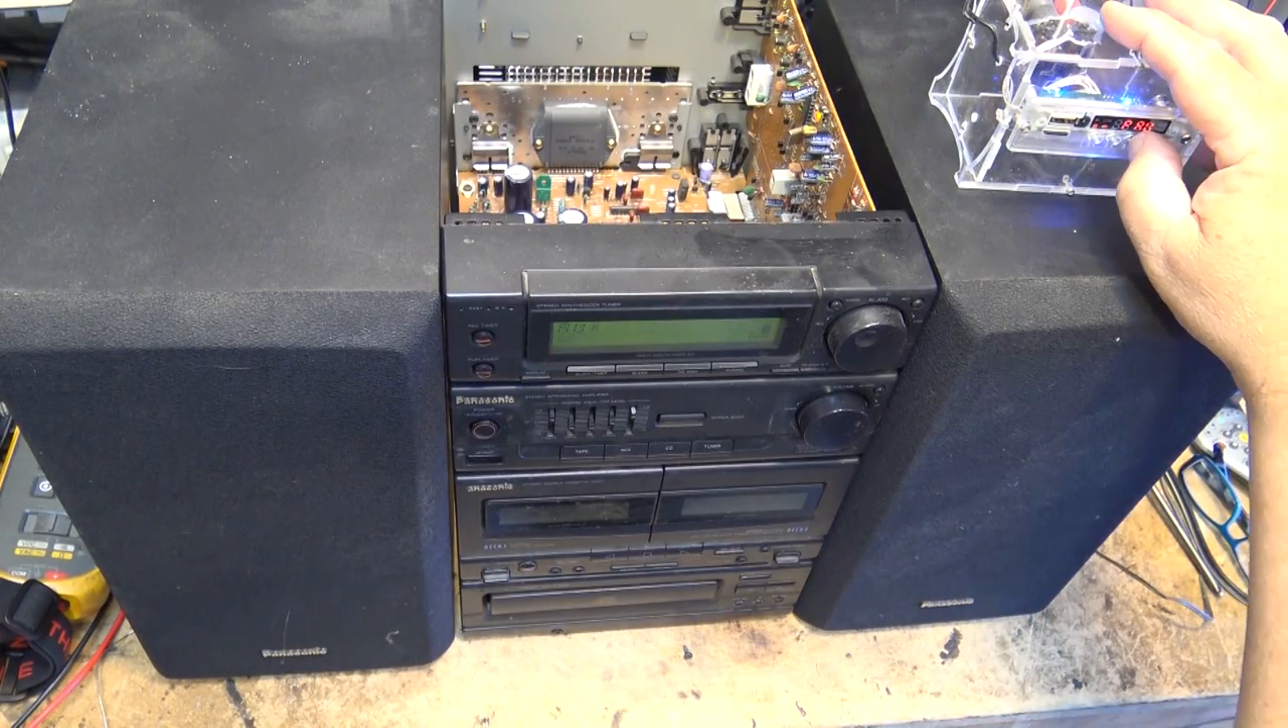I haven't put the top on it obviously yet.